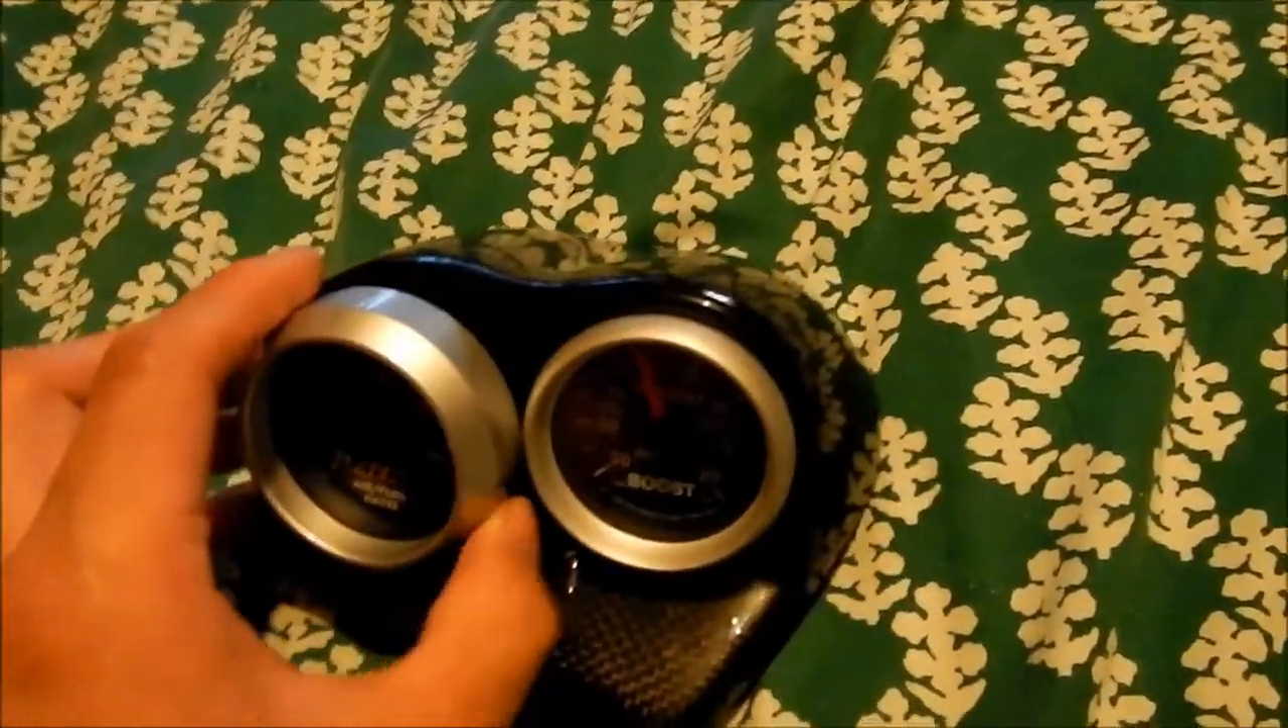I went and put this silver bezel on it's not quite as nice looking as the one on the auto meter one but it matches pretty well and they're both black face.